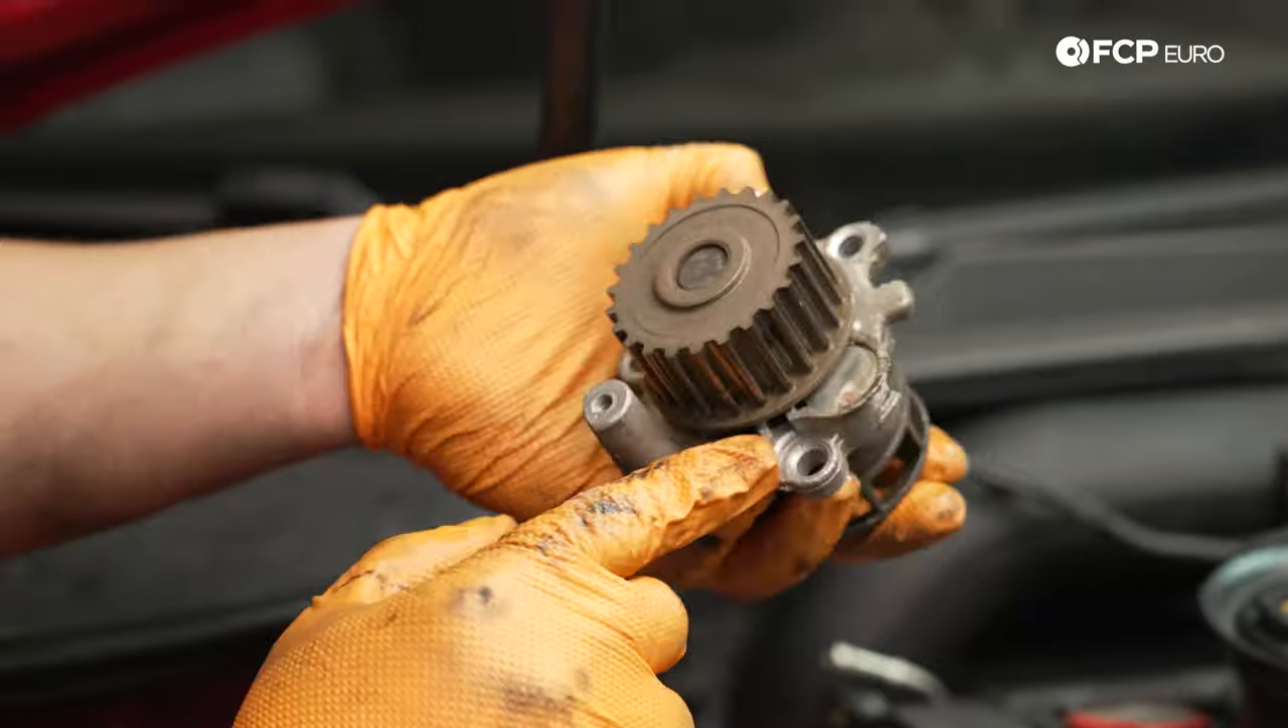Now we have our old pump out.